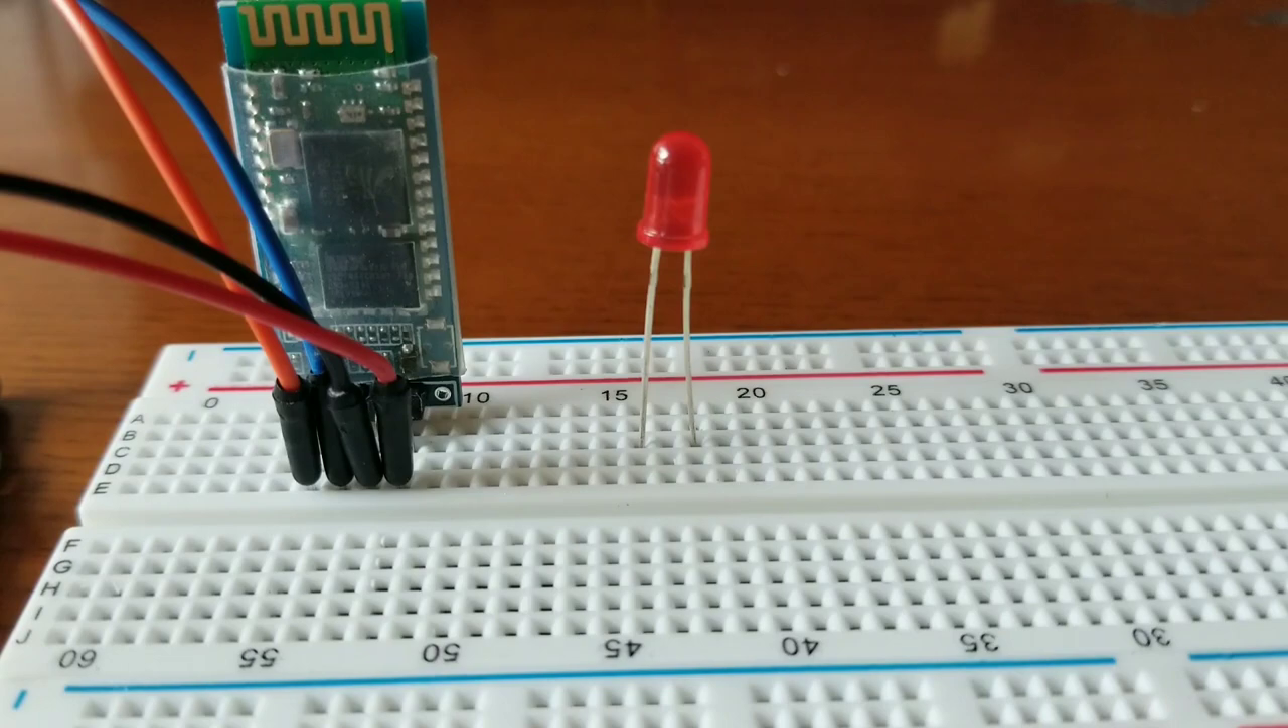After wiring the Bluetooth module, I inserted the LED to the breadboard.